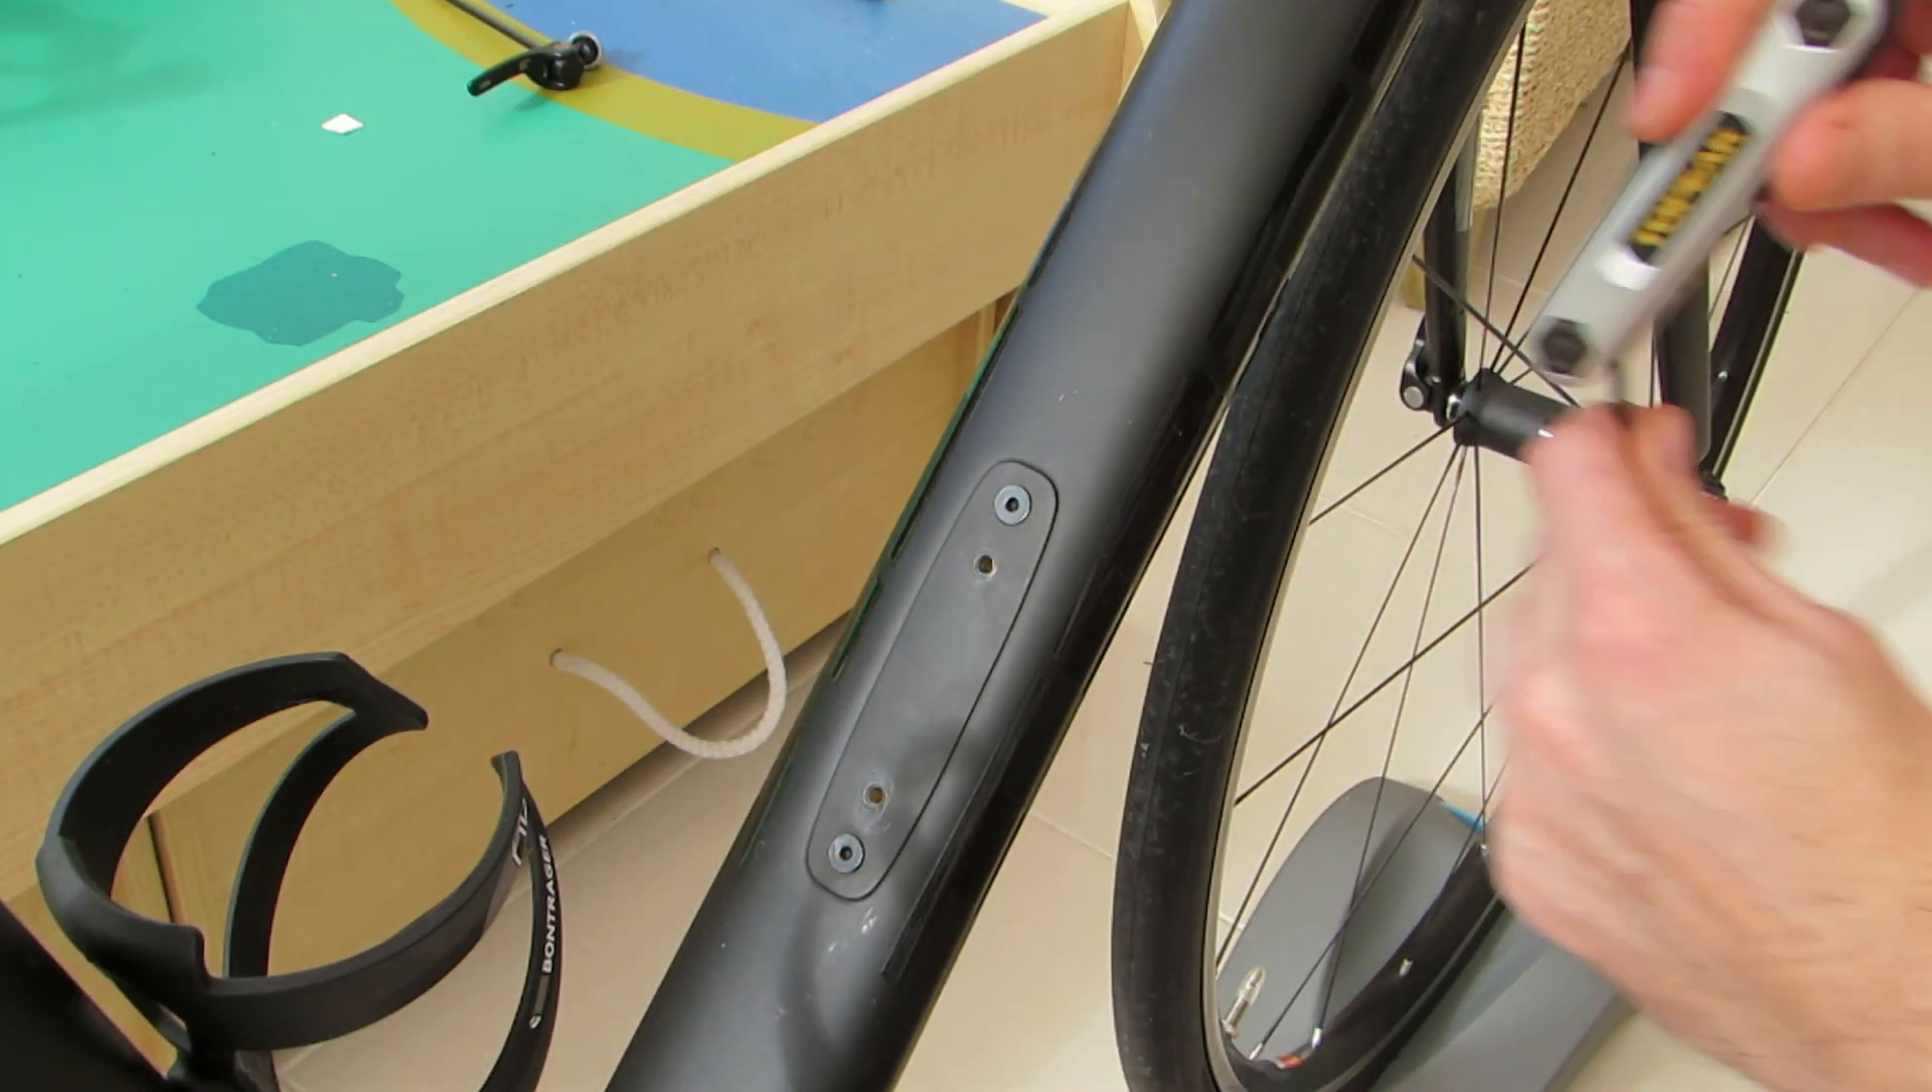With the bottle cage off we can now start to unscrew the control centre cover.